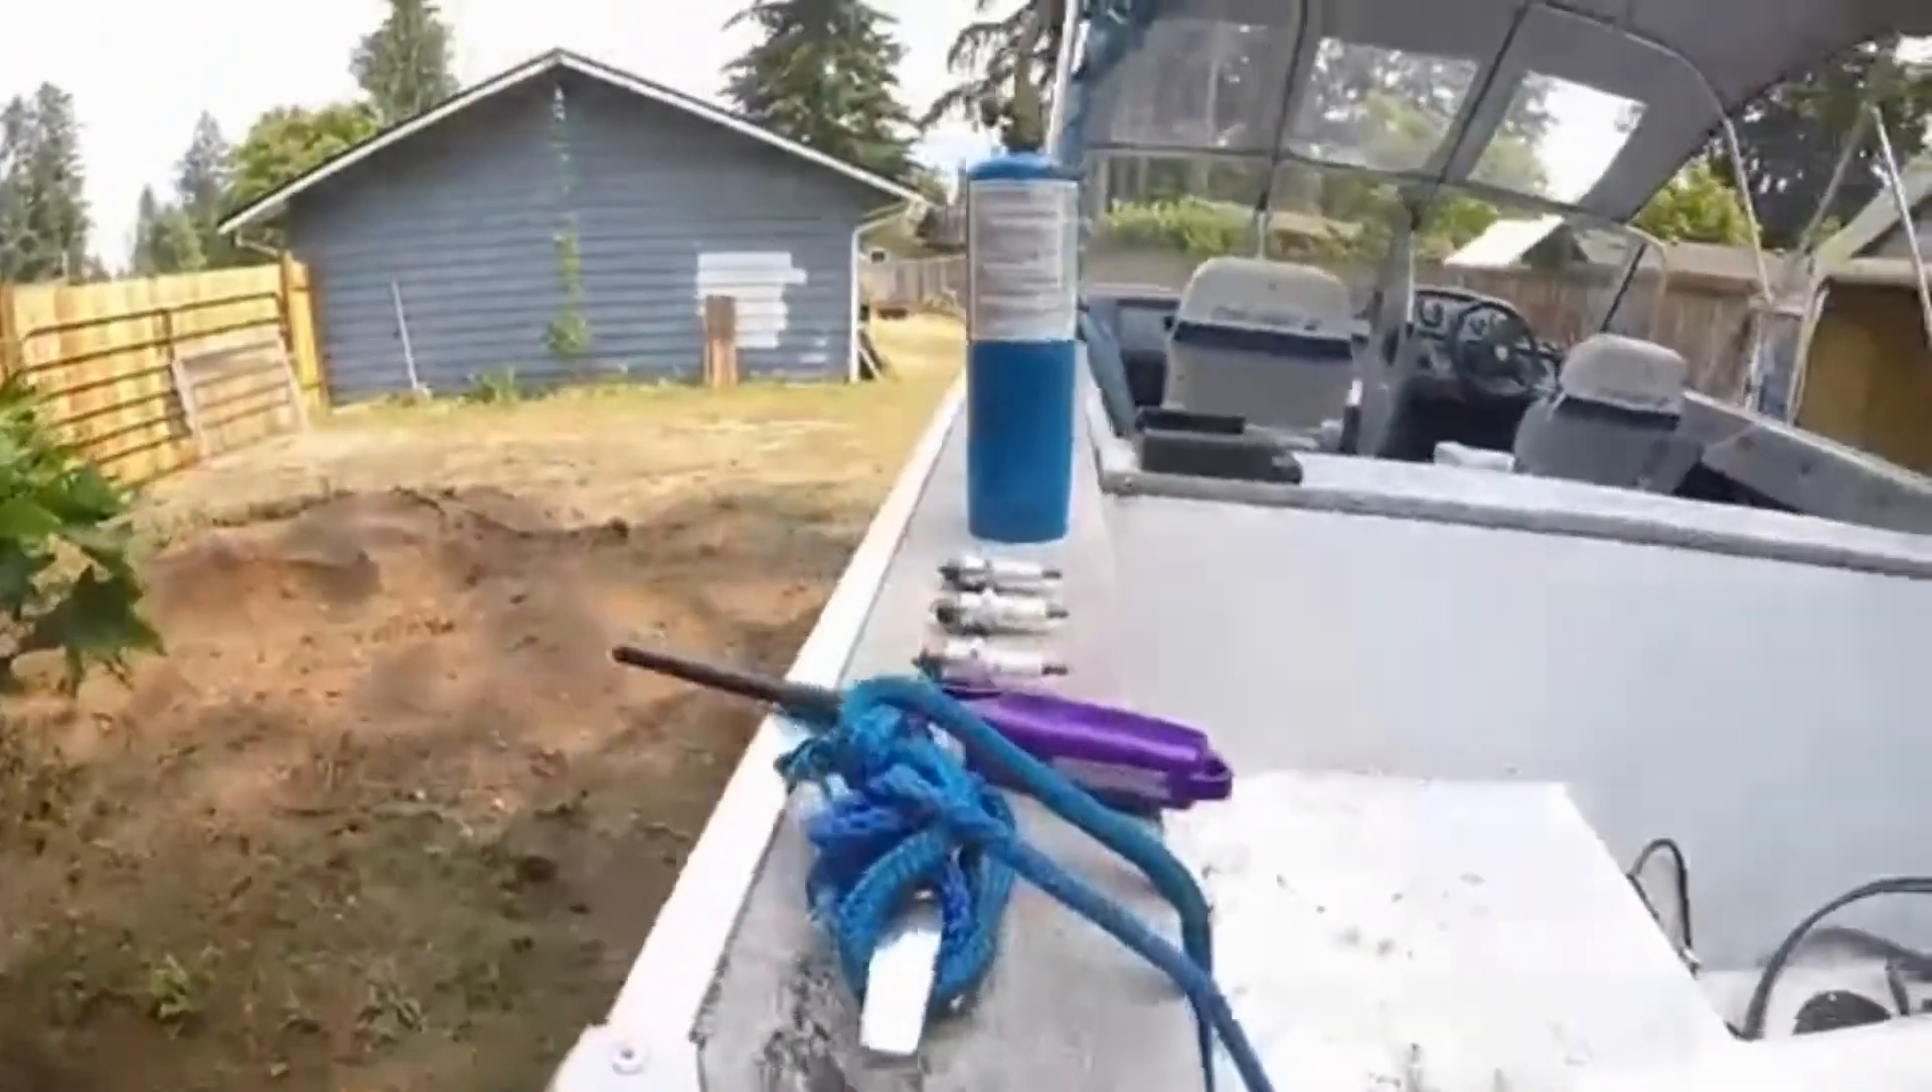And then also, when I pulled out the plugs, I have them sitting up here in order.